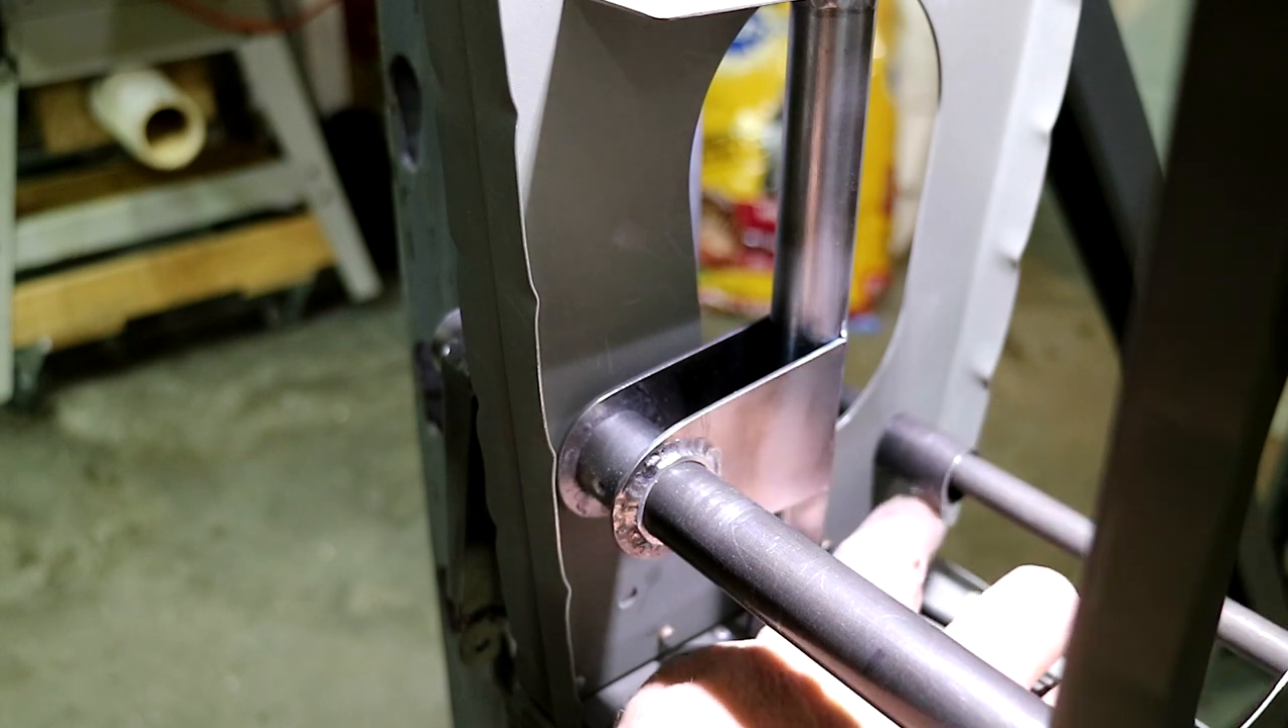So I welded this bearing for this end for the flap torque tube.